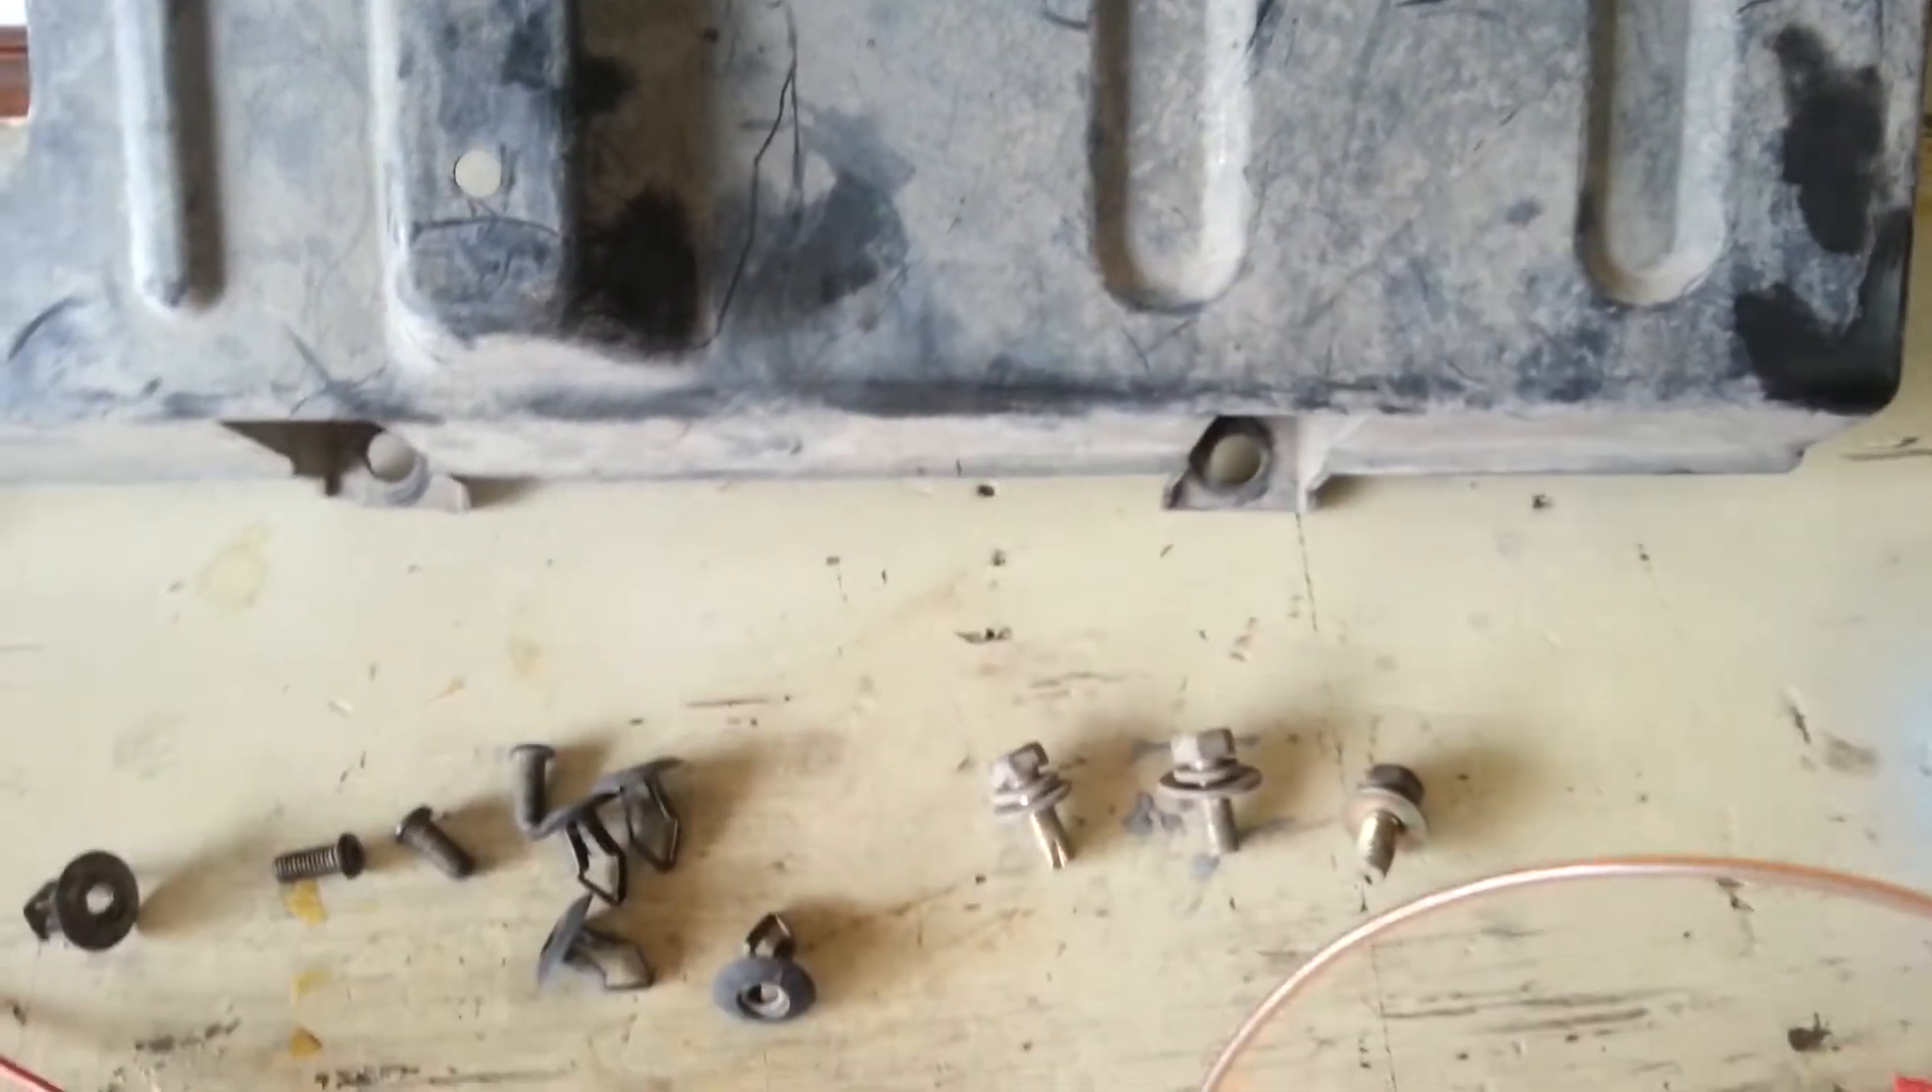These are the three bolts that came out.